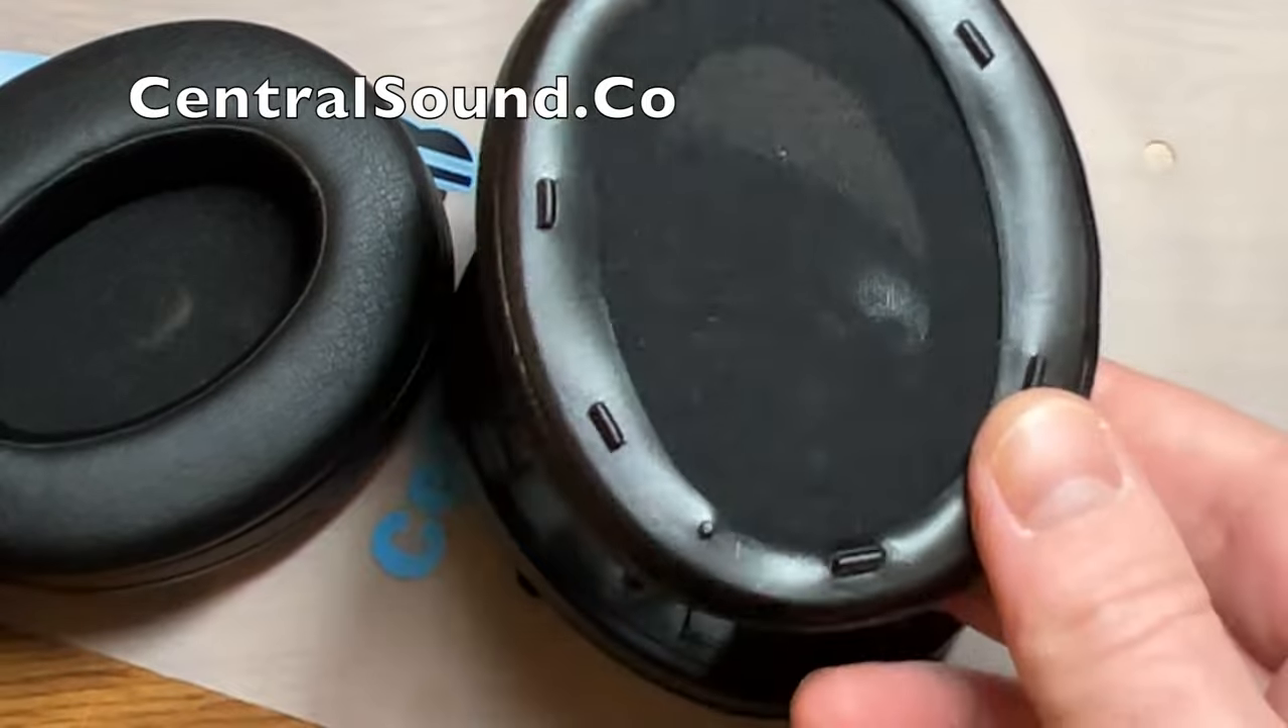Now that the earpad is removed, you can see the plastic clips that were securing the earpad to the earcup.